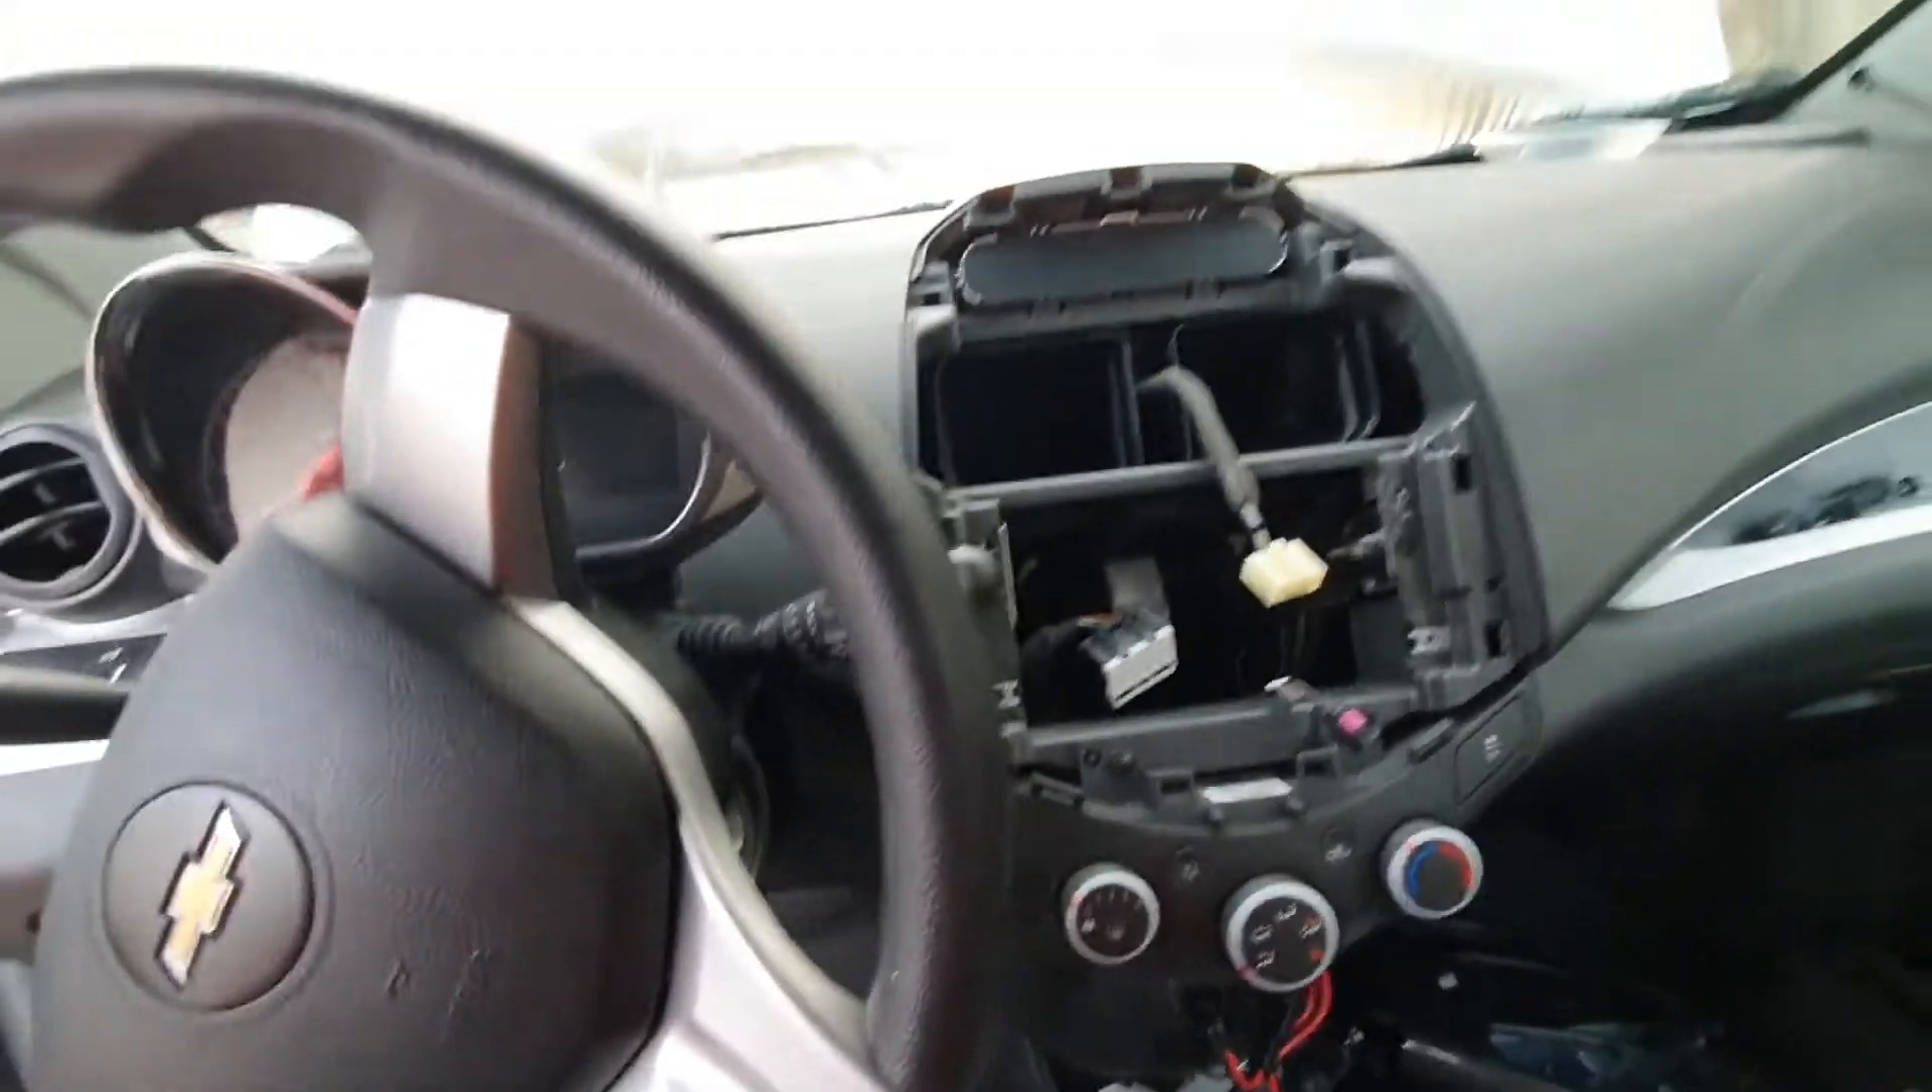Okay, so the radio came out.